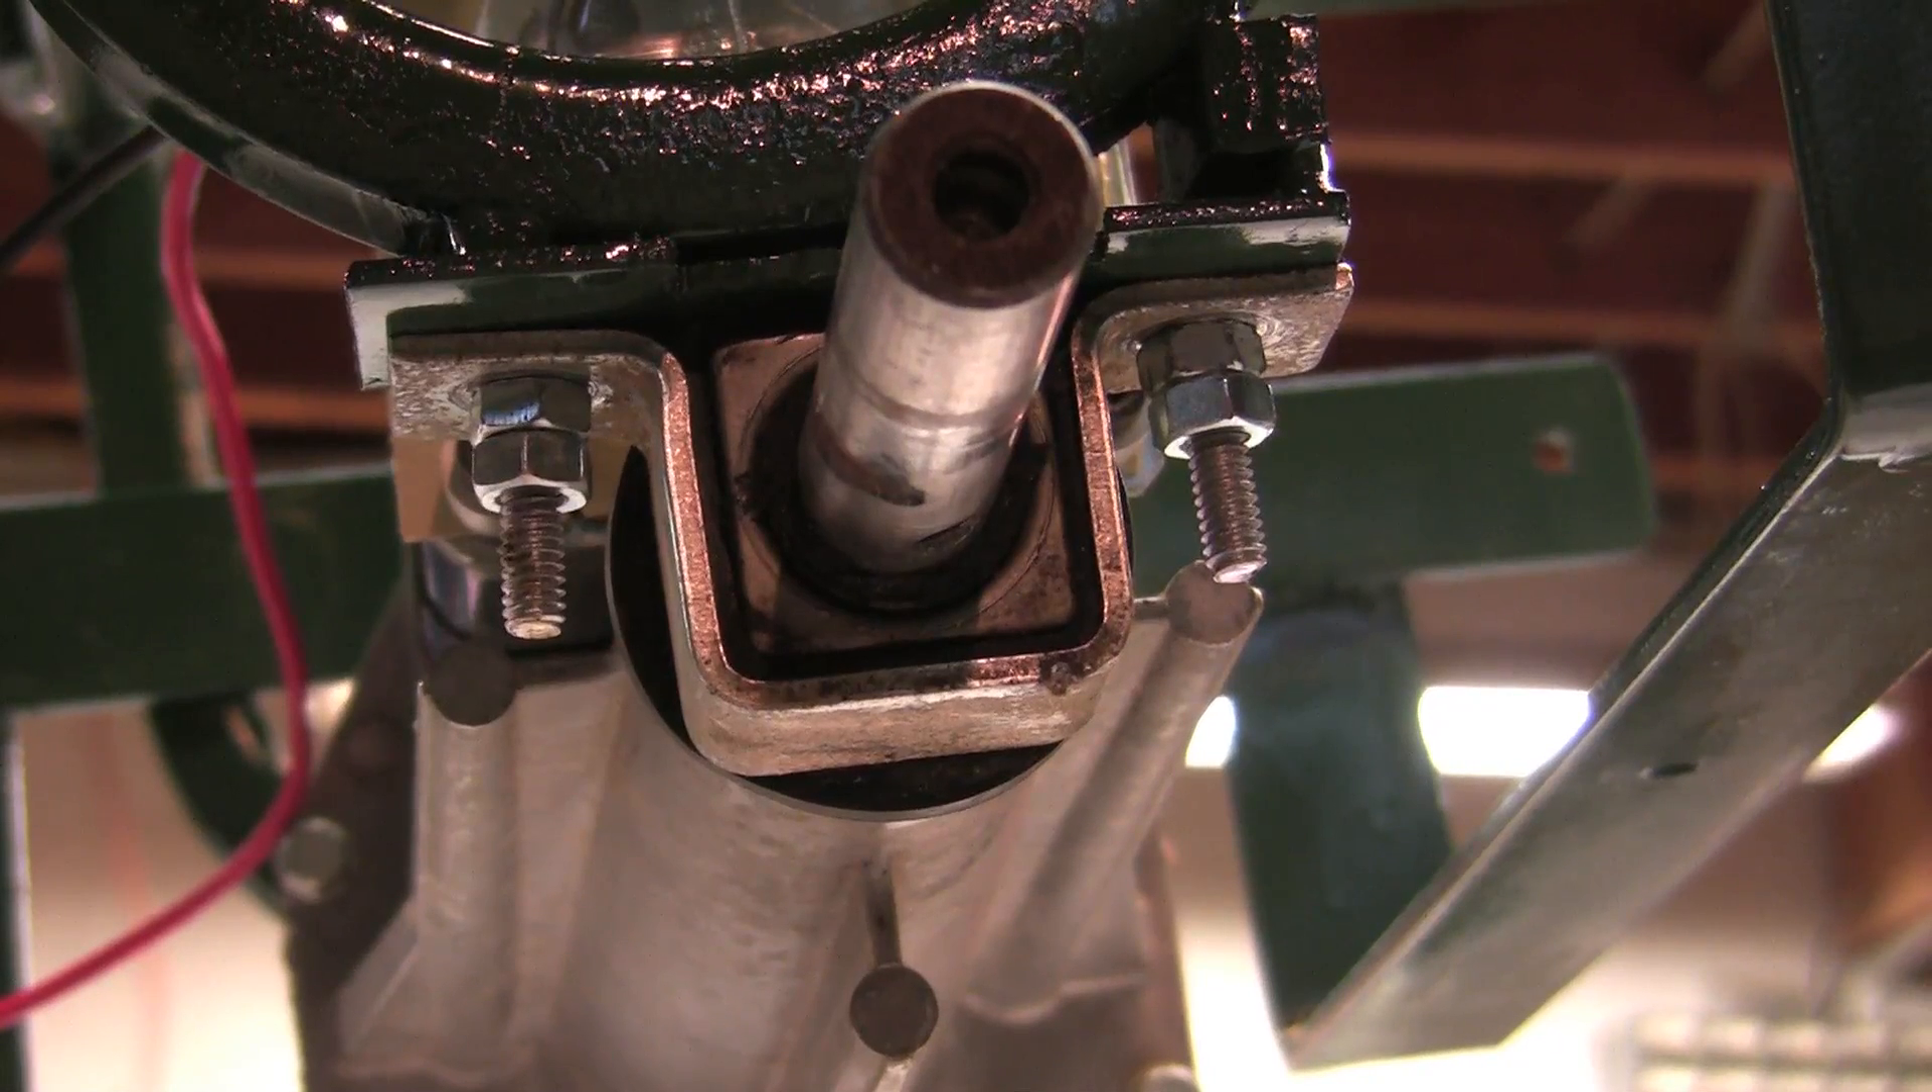The motor was simply lifted in onto the studs that were welded on earlier and bolted on with a double lock nut.